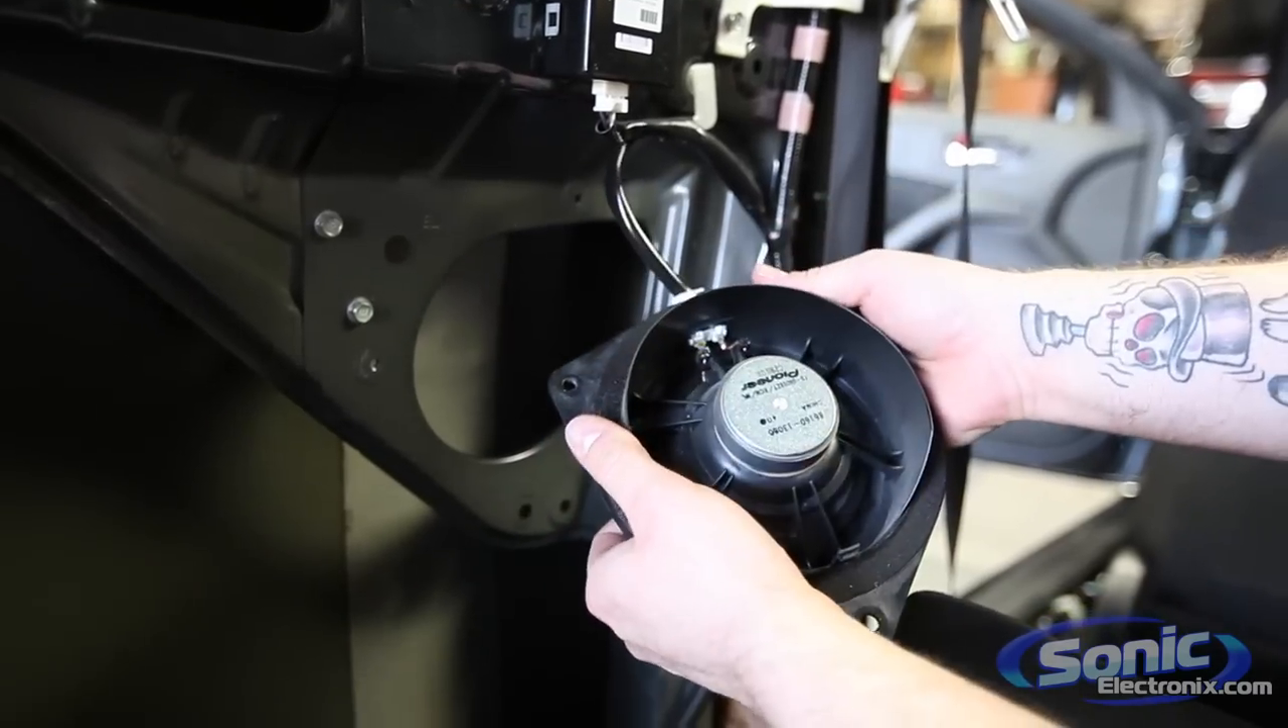We've got the speaker removed now from the factory location.